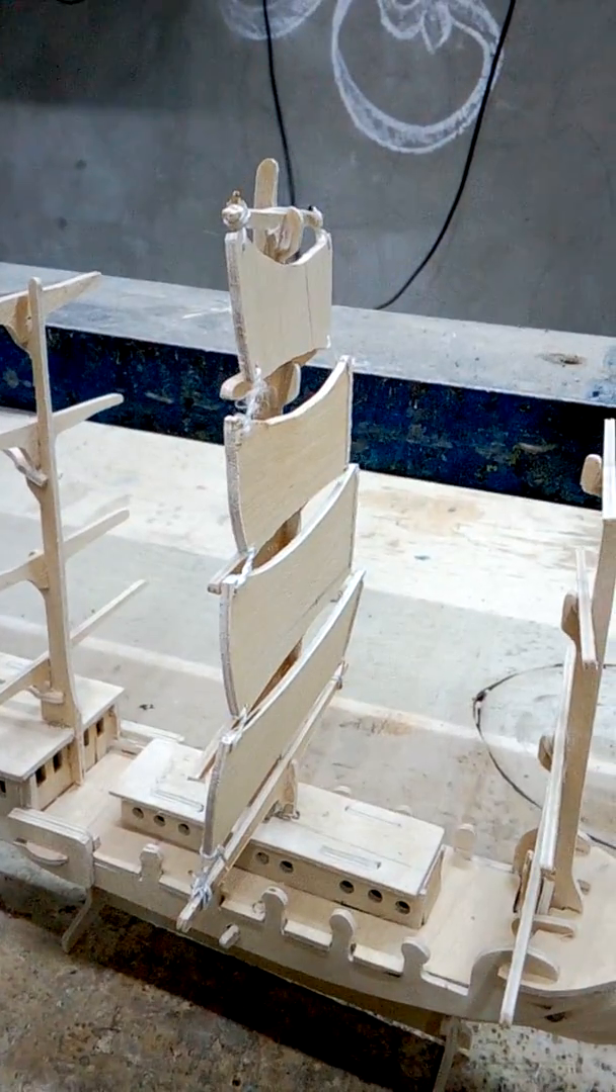يعني أنا ركبت الشراع الاولاني بالشكل كده وحنبدأ نركب الثاني.